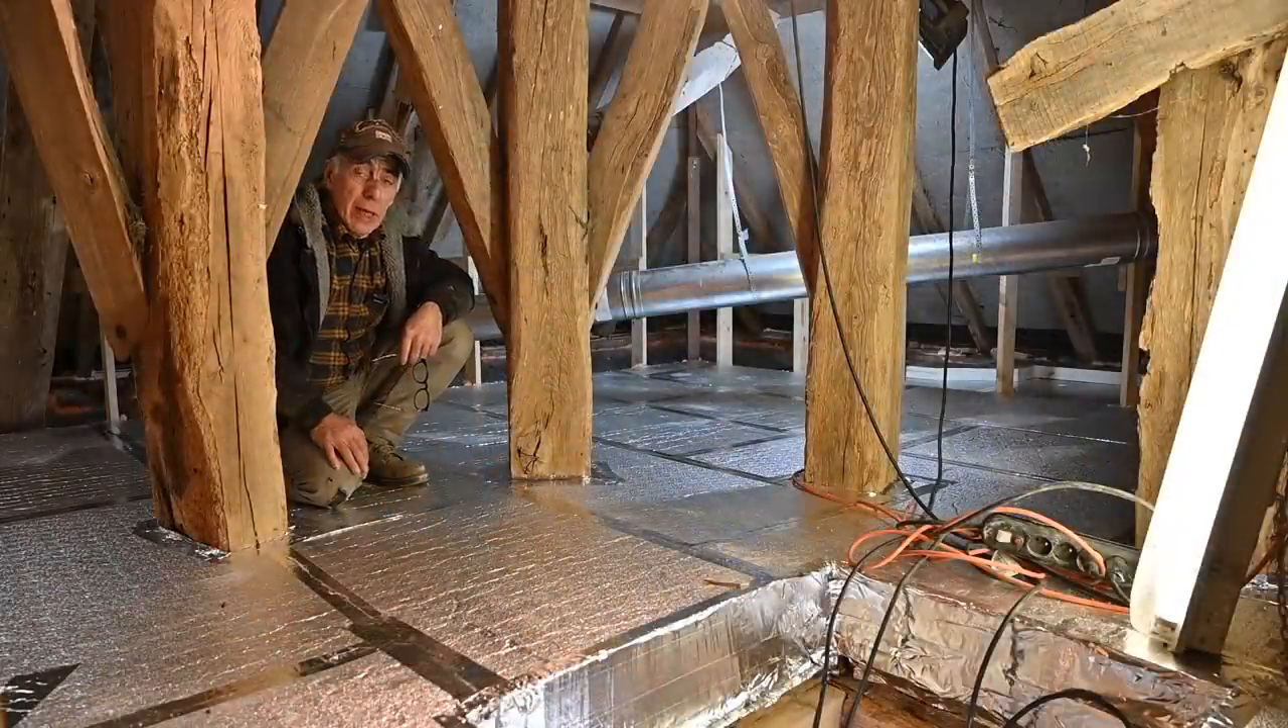I'm done with installing all these panels on the floor.